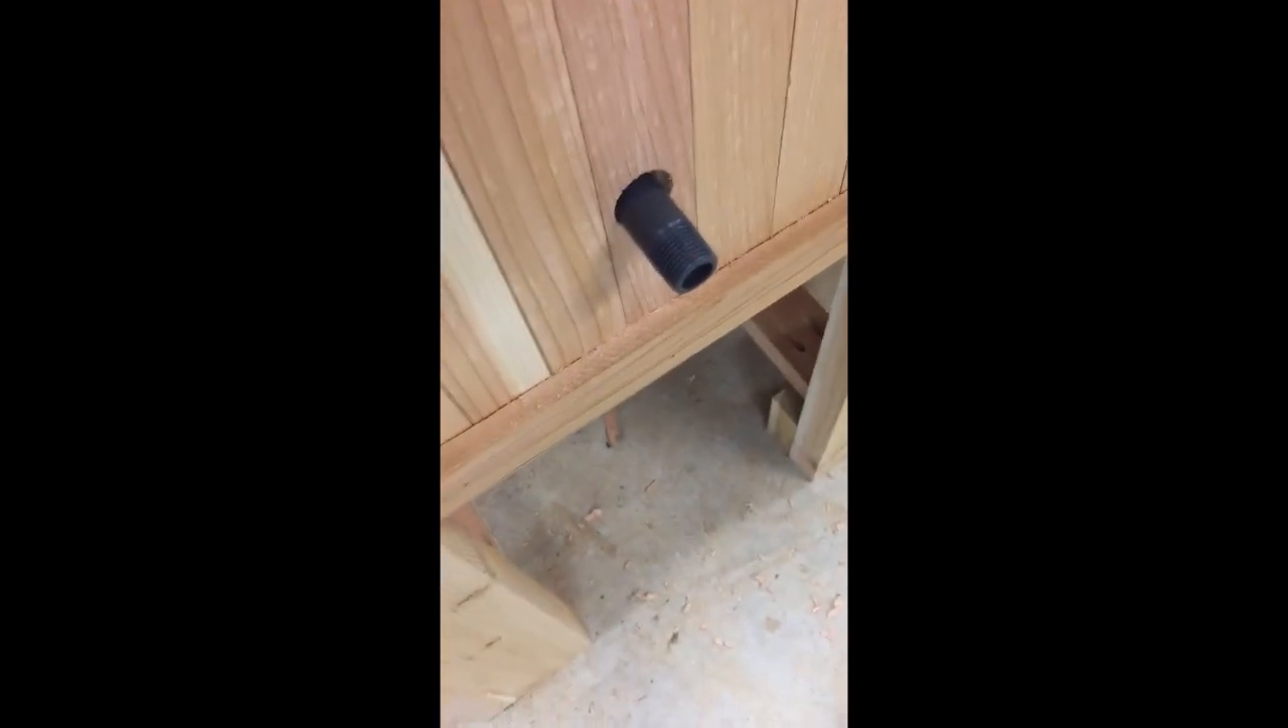Okay, I've put the spout back in, the plug.